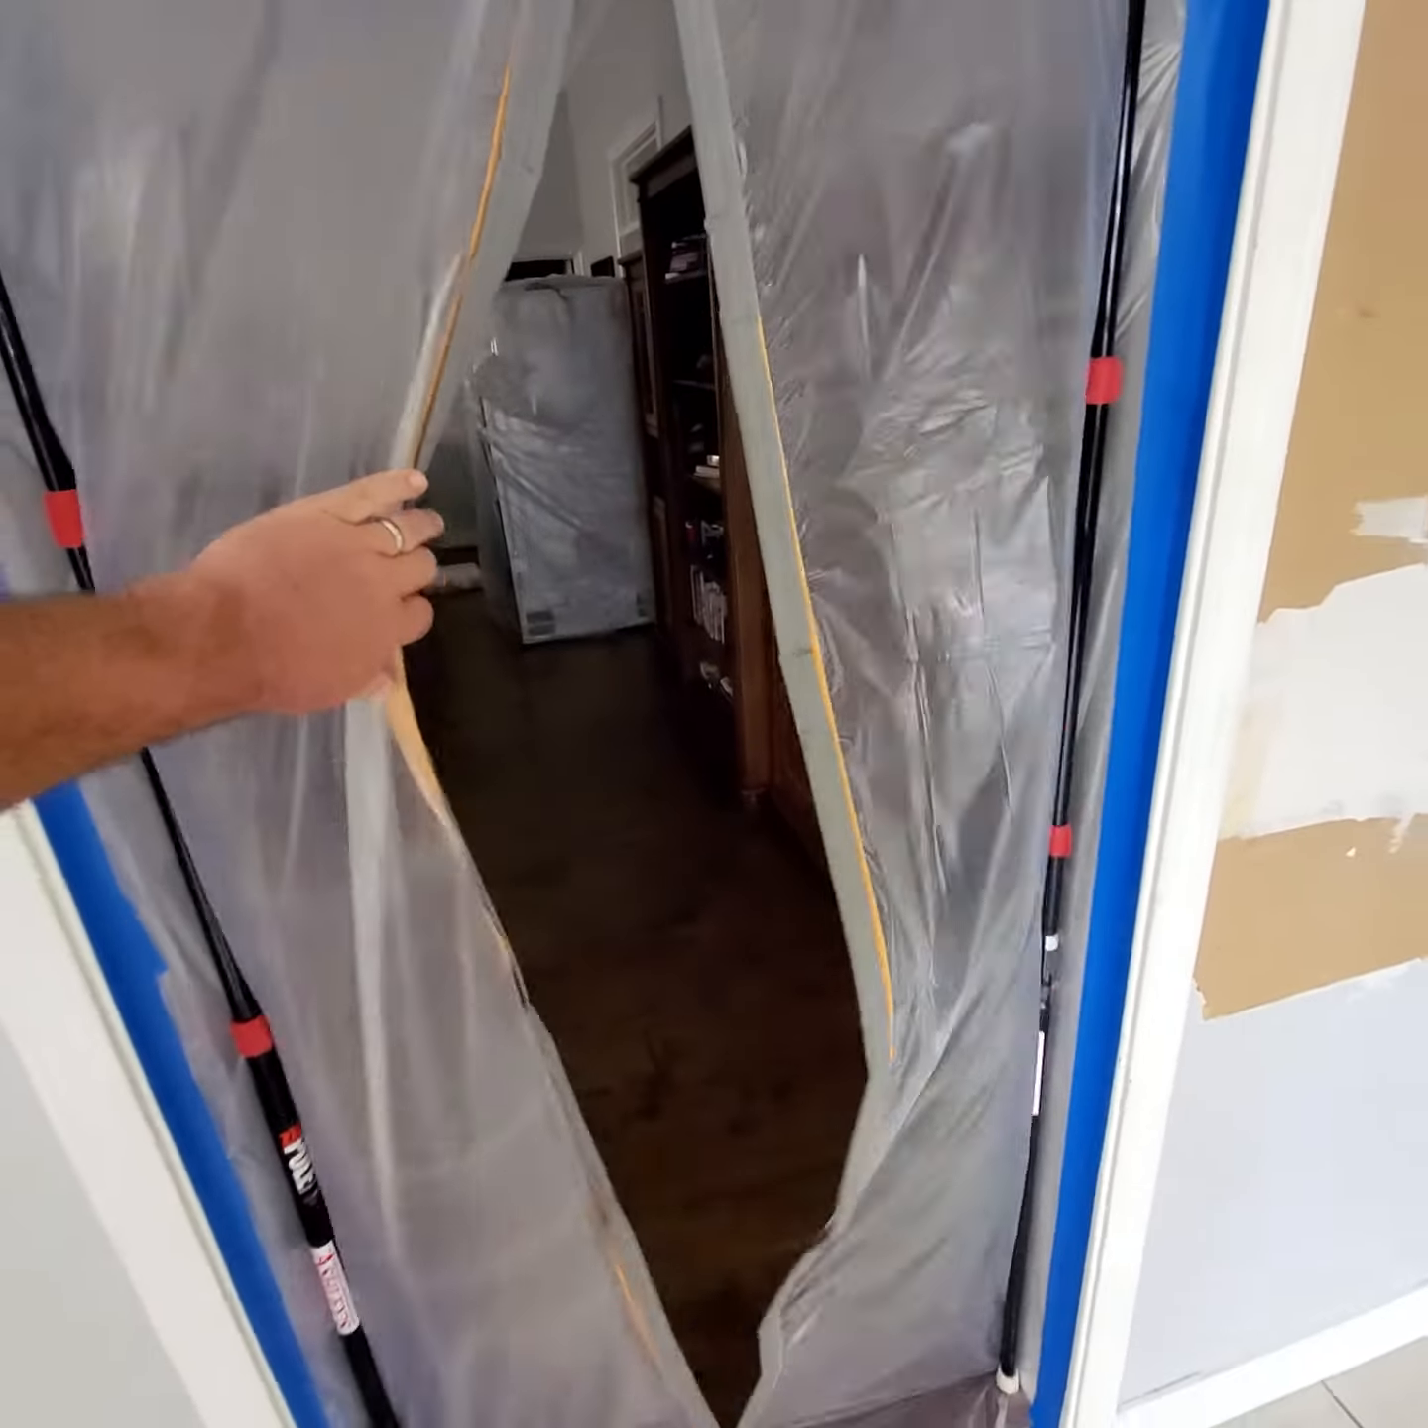We've got our zip wall set up with our magnetic door.